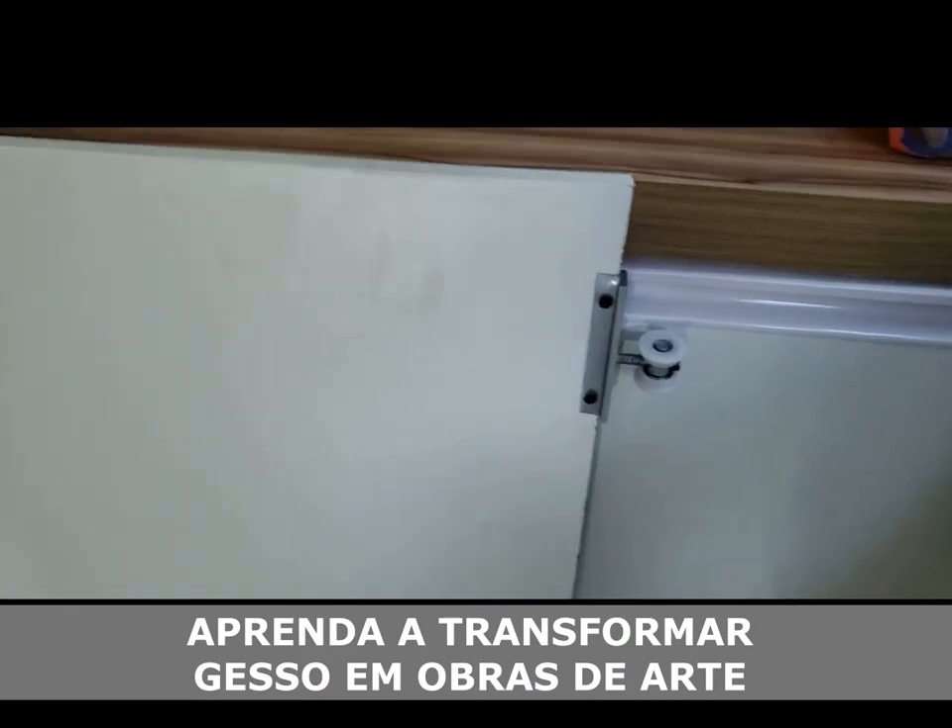Isso aqui é uma porta de 18 milímetros, MDF de 18 milímetros na cor branca, então já é uma porta que fica acabada, já prendemos aqui as rodana, né?